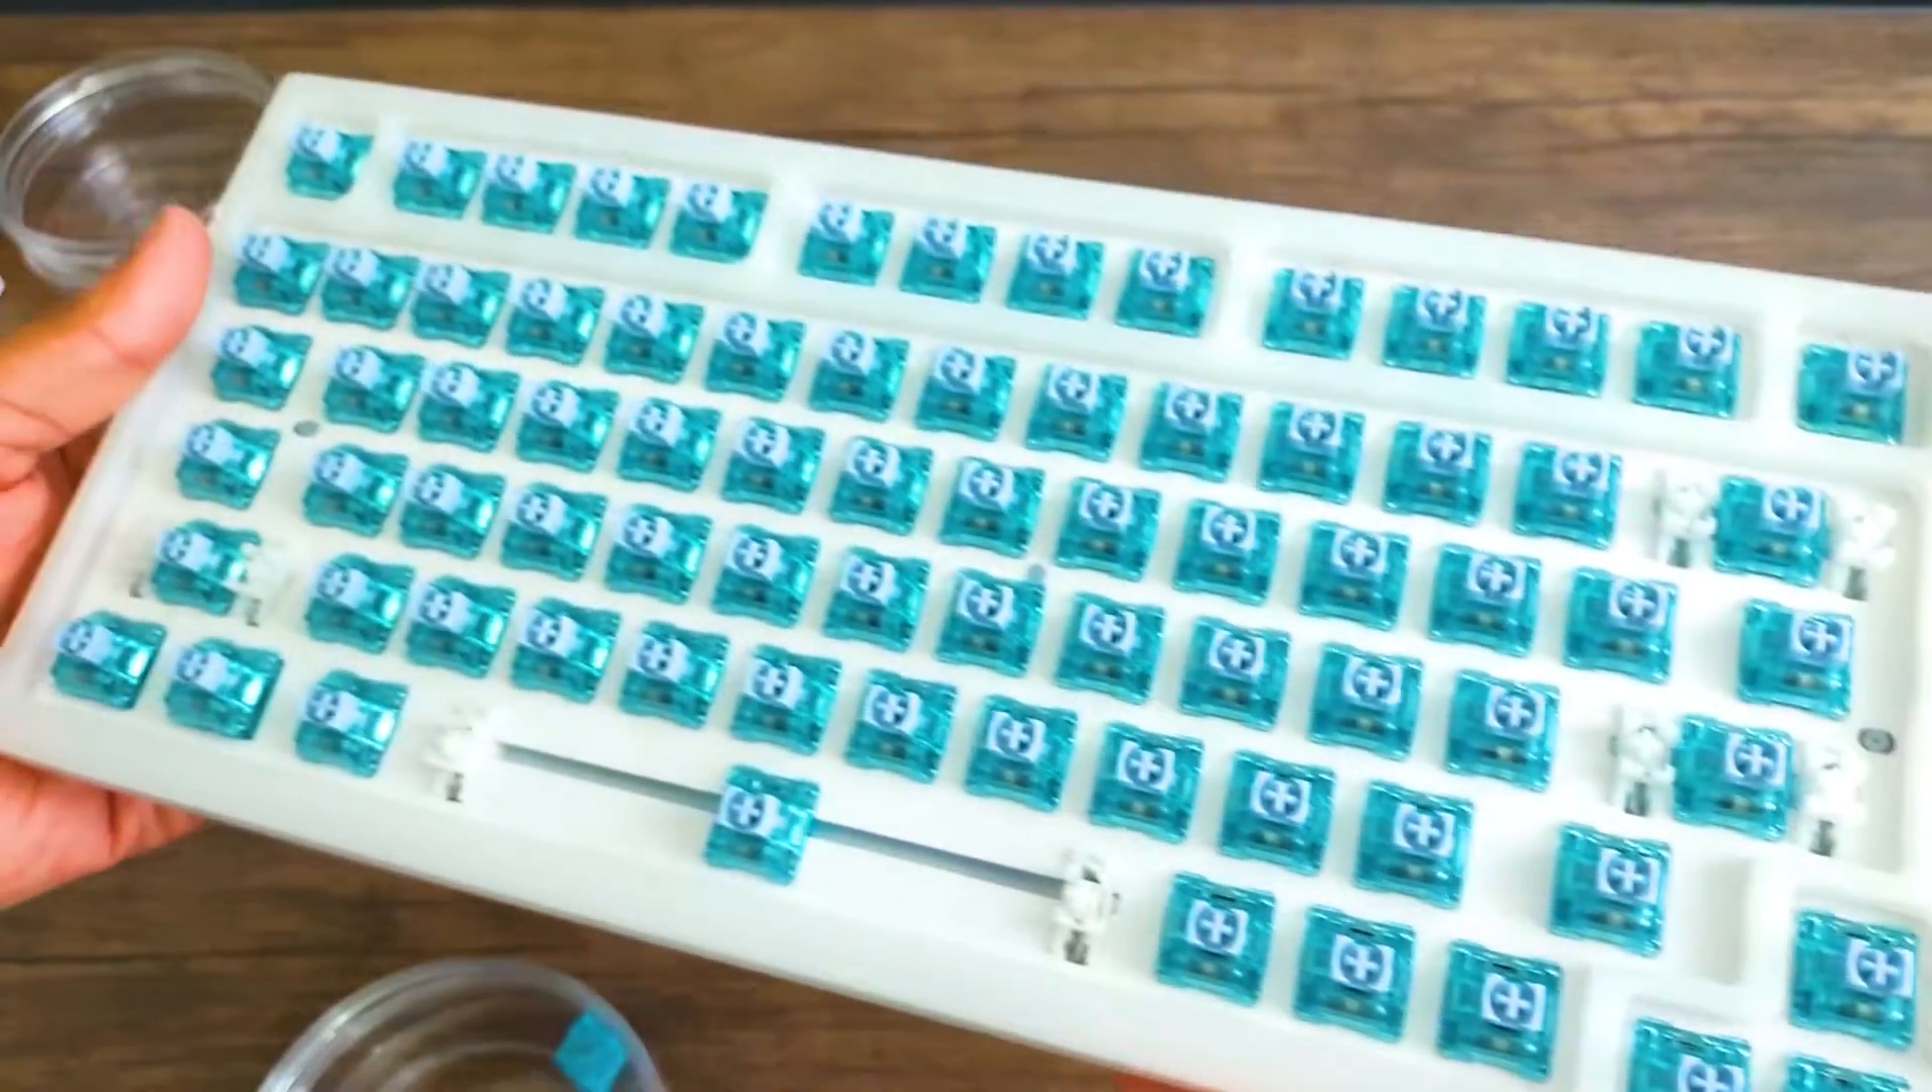And here we have our final product minus the keycaps of course.